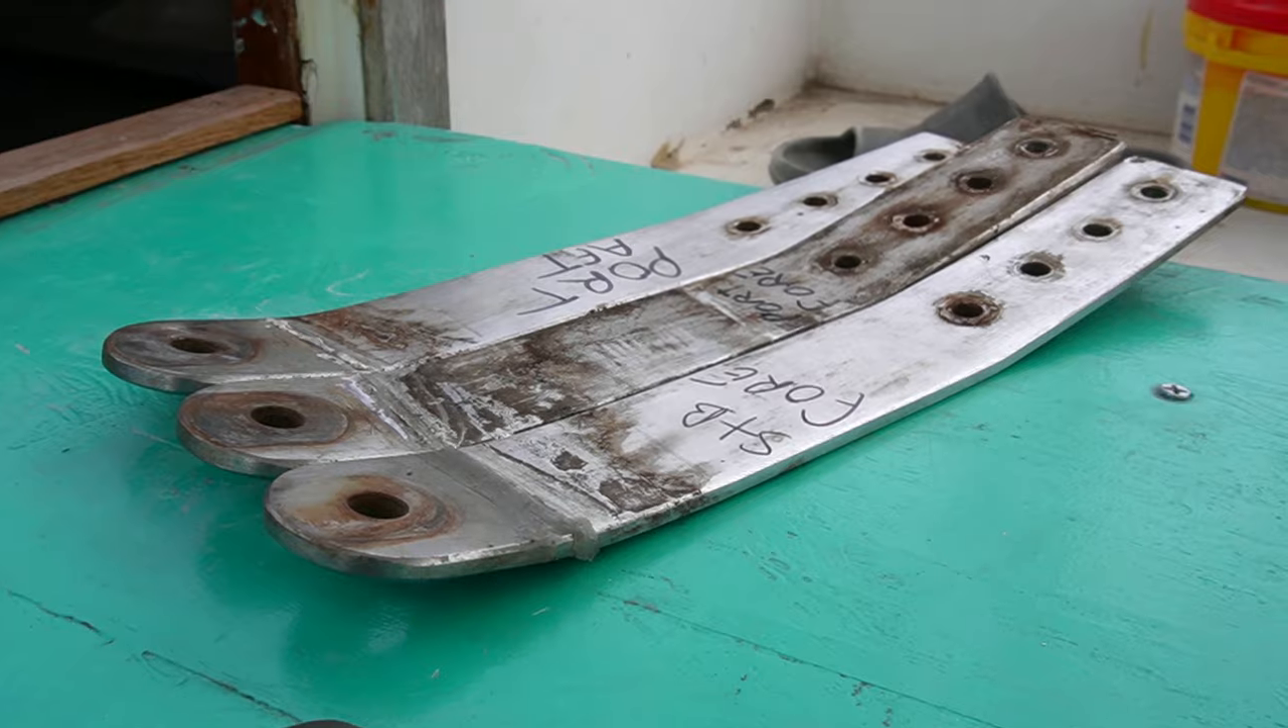So today kind of feels like a waste, but I can't complain because I got three chain plates out so far. And I'm really hoping that number four doesn't actually put up a fight like number three did.